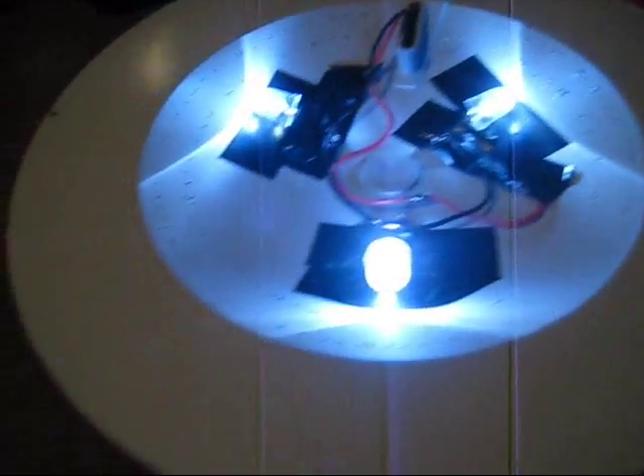You can see that we have just the three LEDs mounted here.